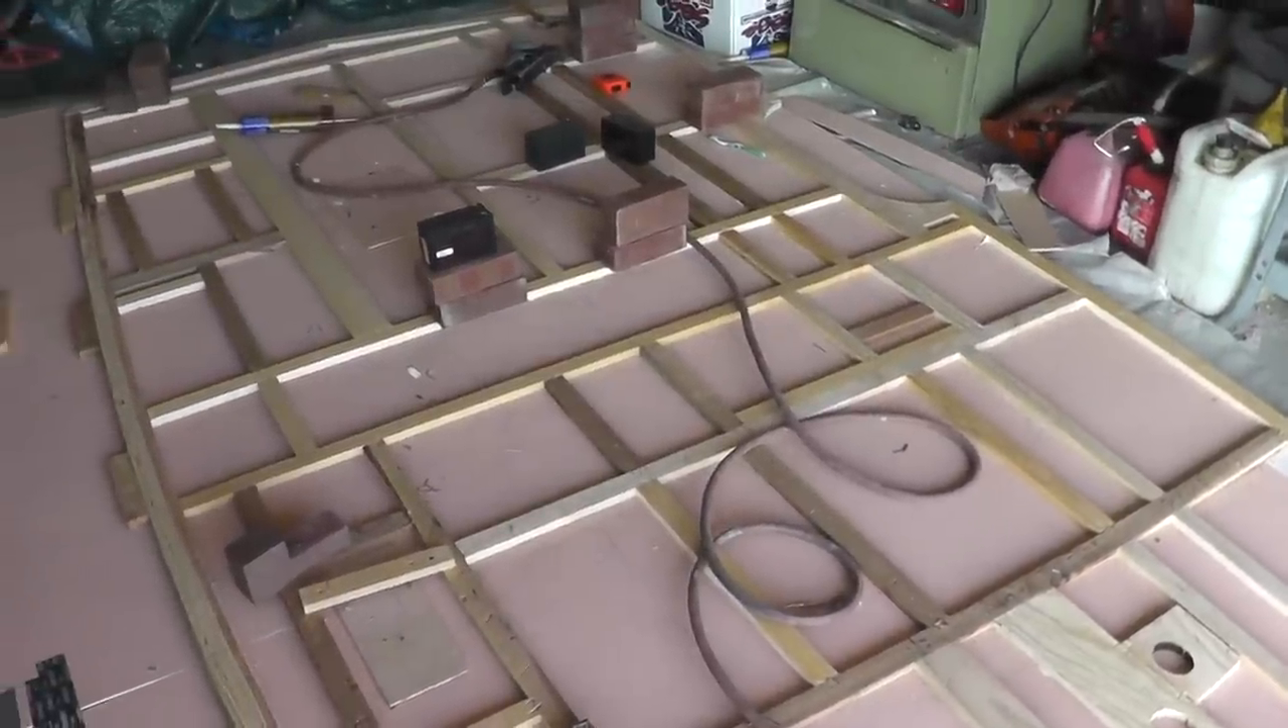Framing for wall number two, complete.